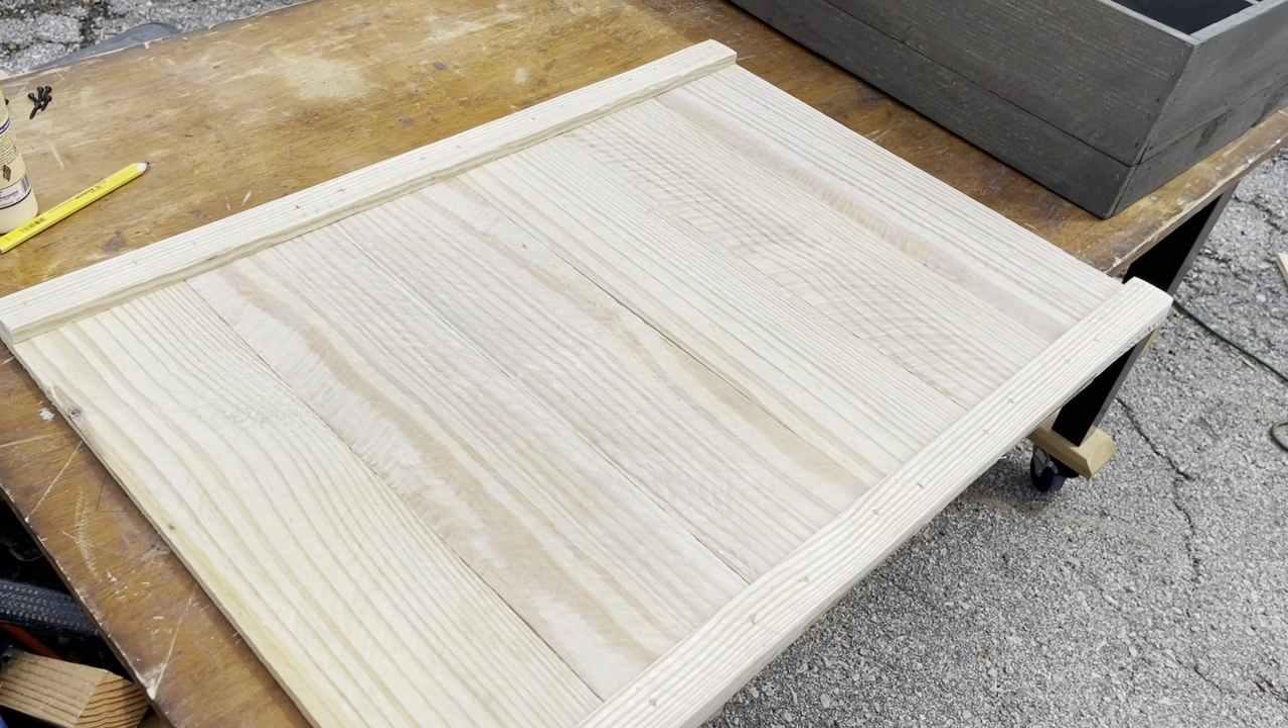All right so we can see now that we have our cleats on now our cleats are inch and three quarter um so we got three strips out of one fence picket.